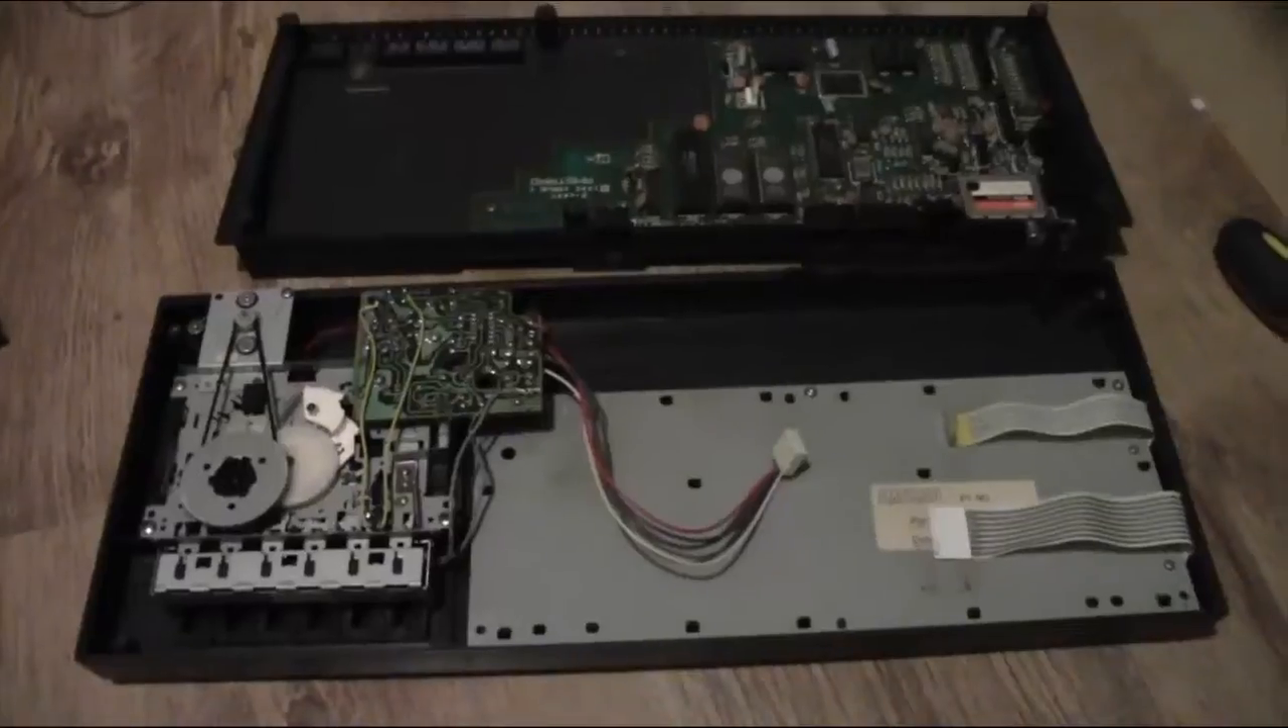OK, I've got the two parts separated now.